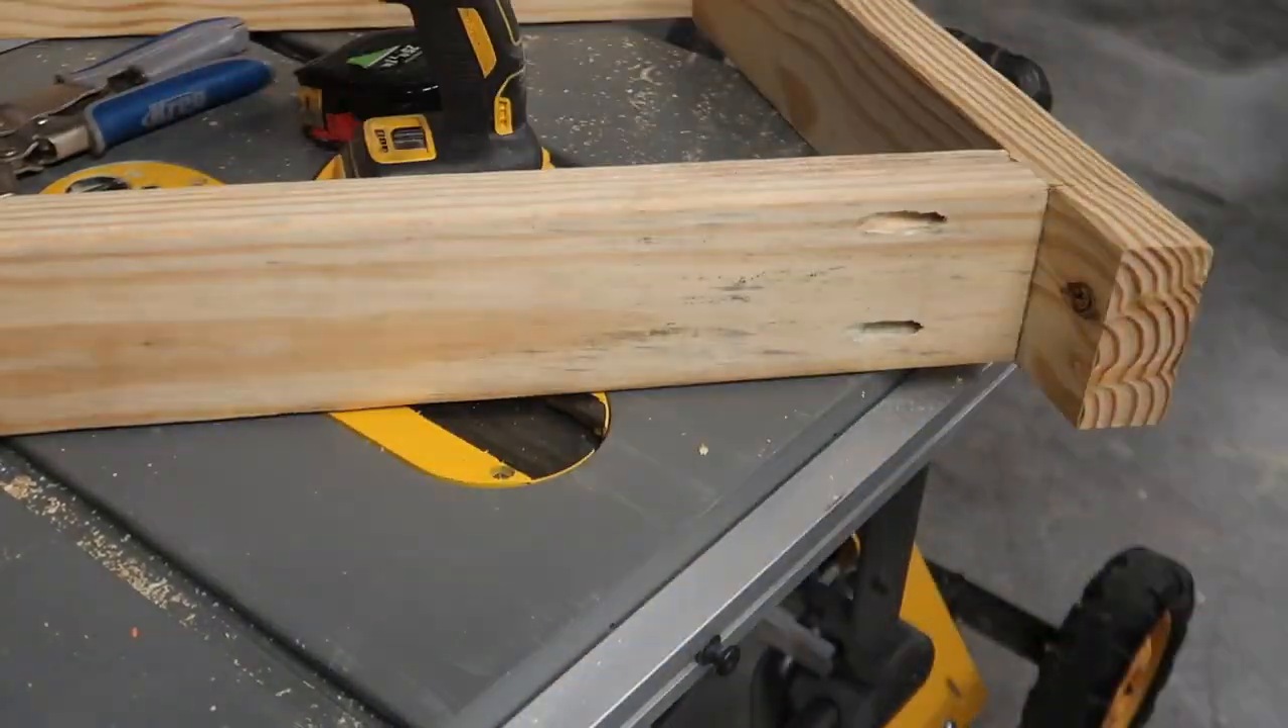Now once I had both of my side pieces cut, I went ahead and drilled them together. And as you can see here, they look great. They matched up perfectly.